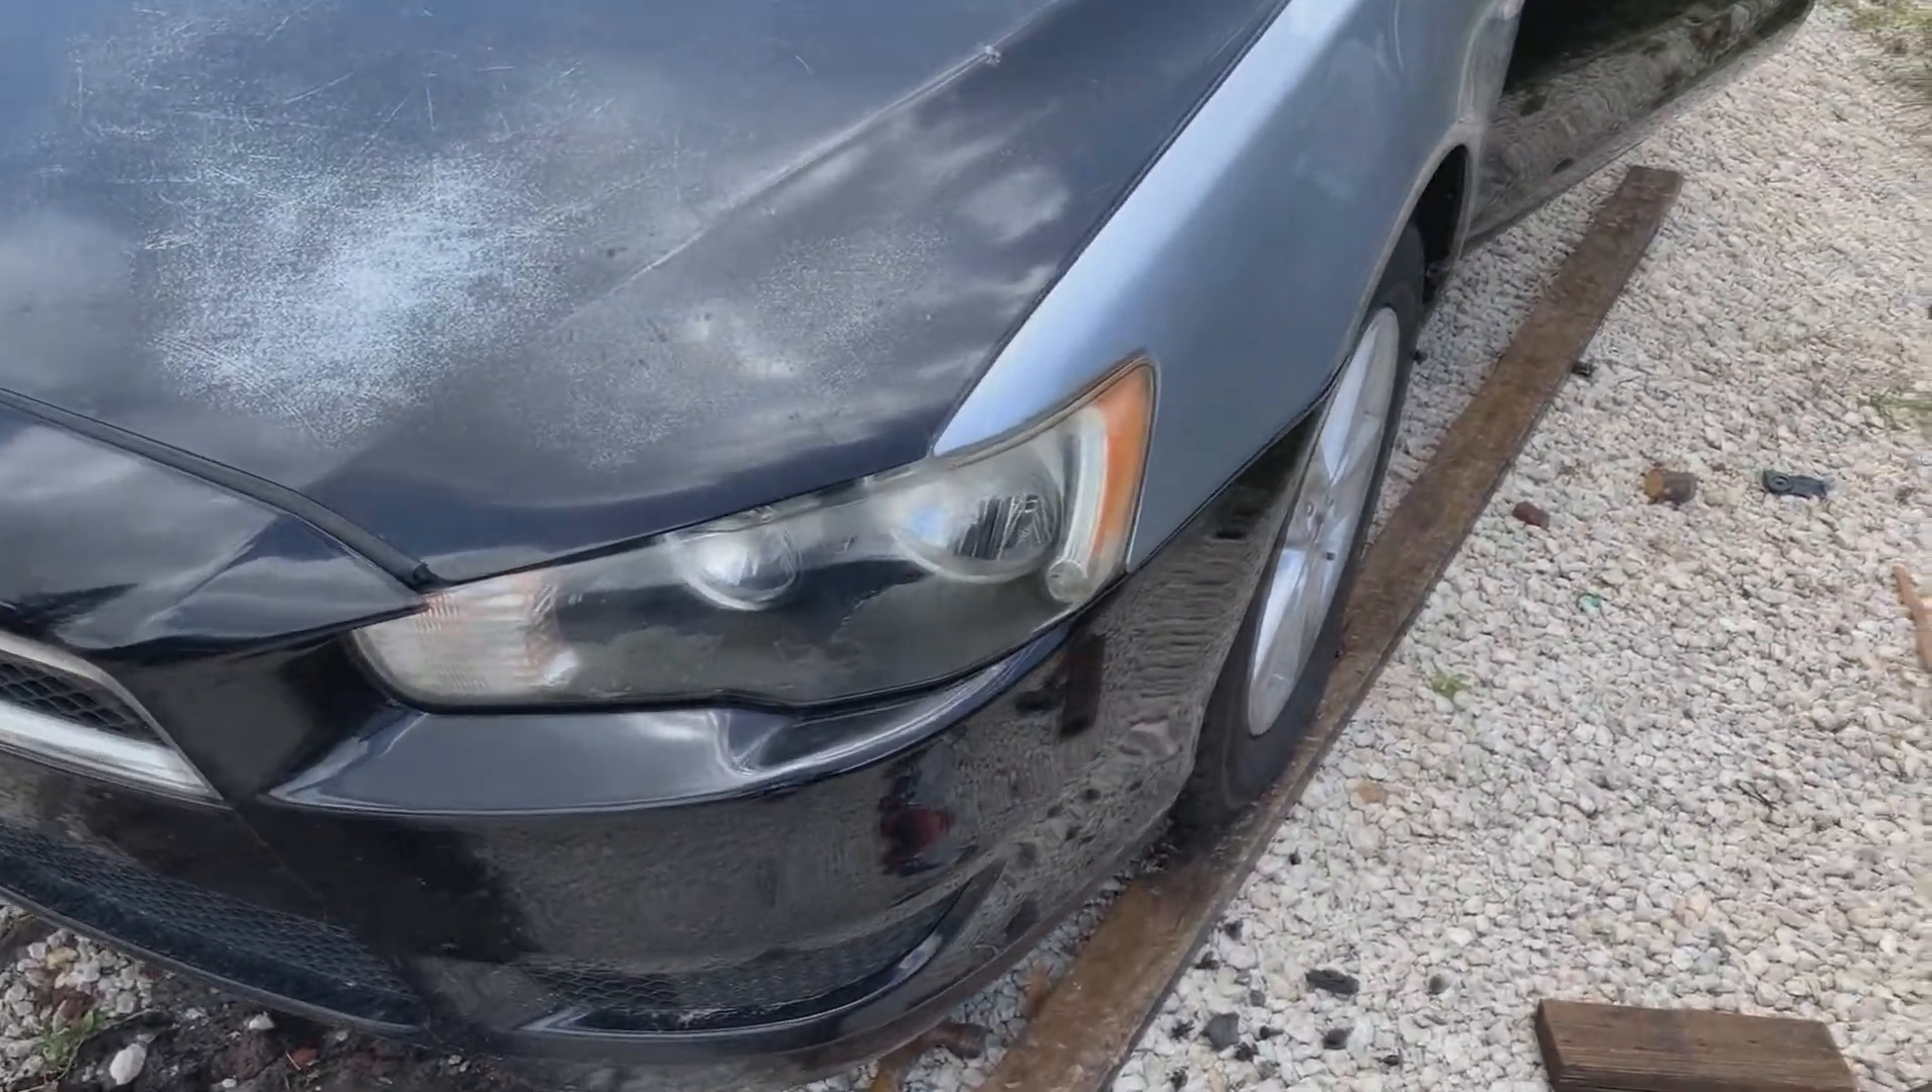All right guys, so we are done essentially with everything. I didn't put a video of me putting the bumper back on because you guys saw a video of me taking it off.